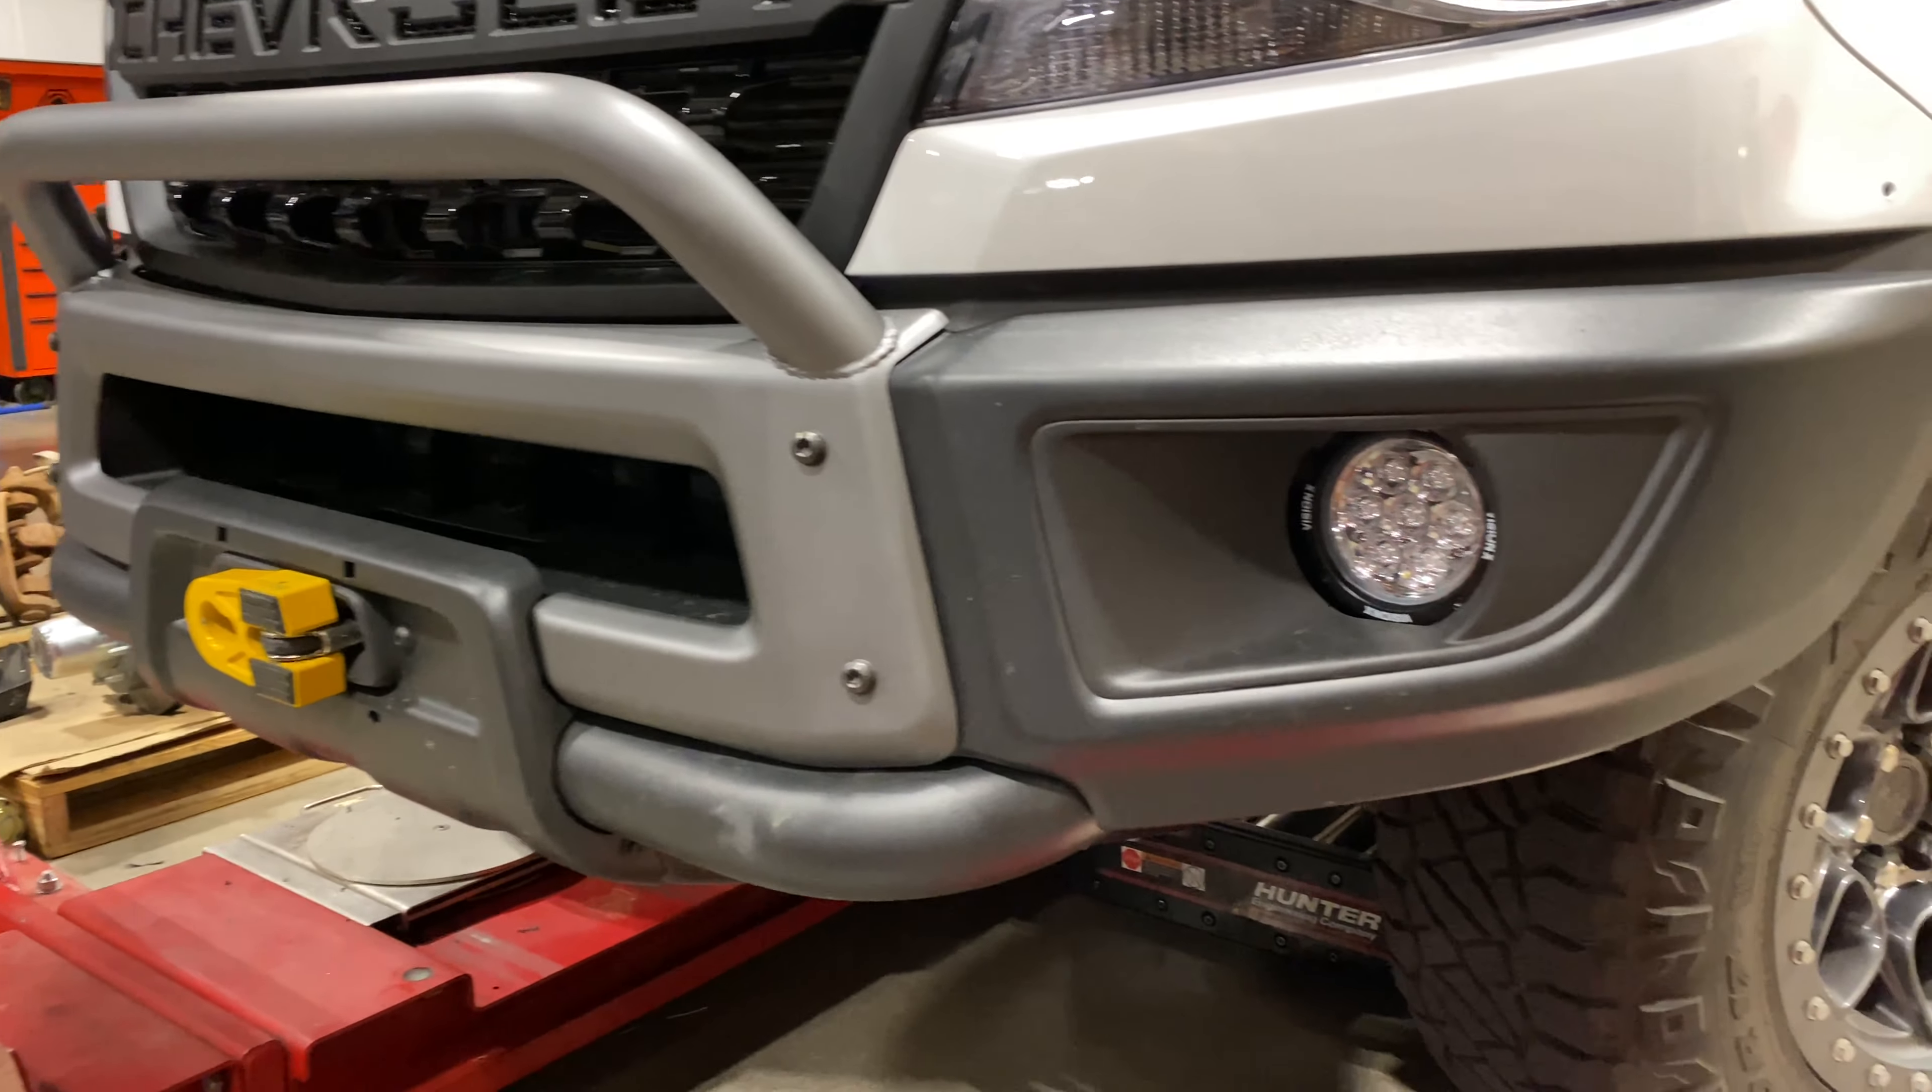We've got our center tube section put back on.